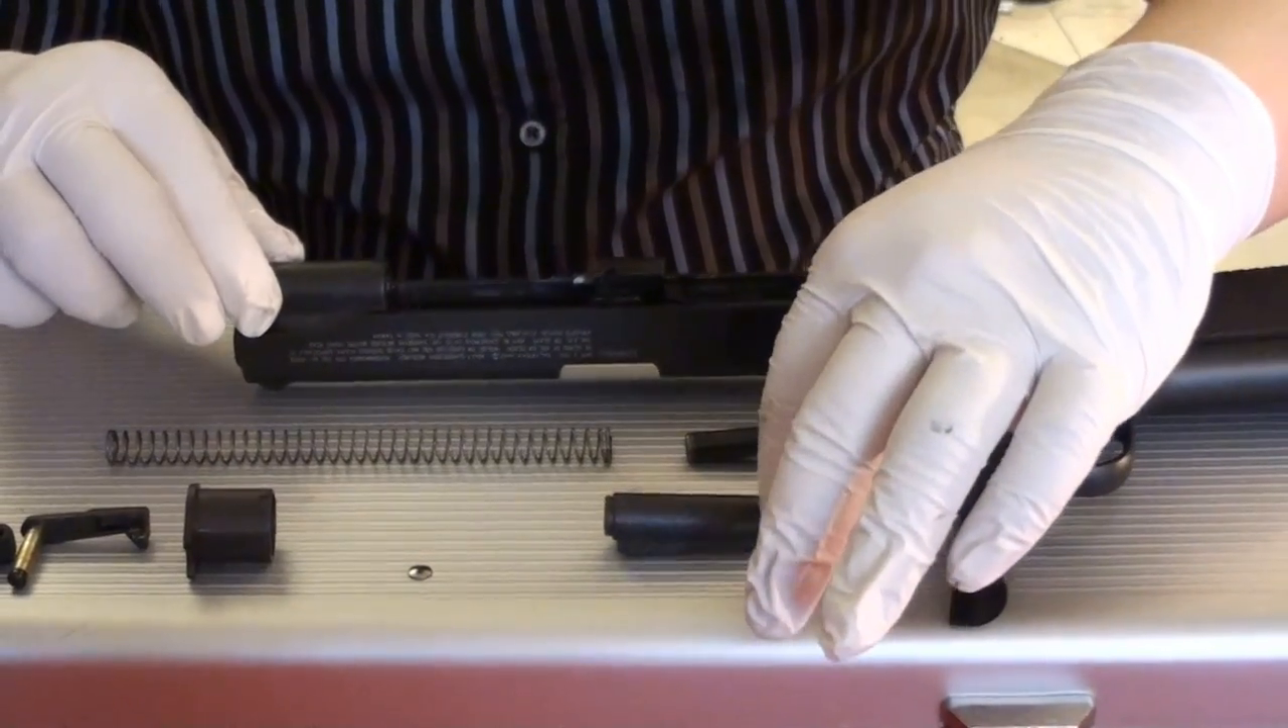Now, this is taken out, the recoil spring and the rod.